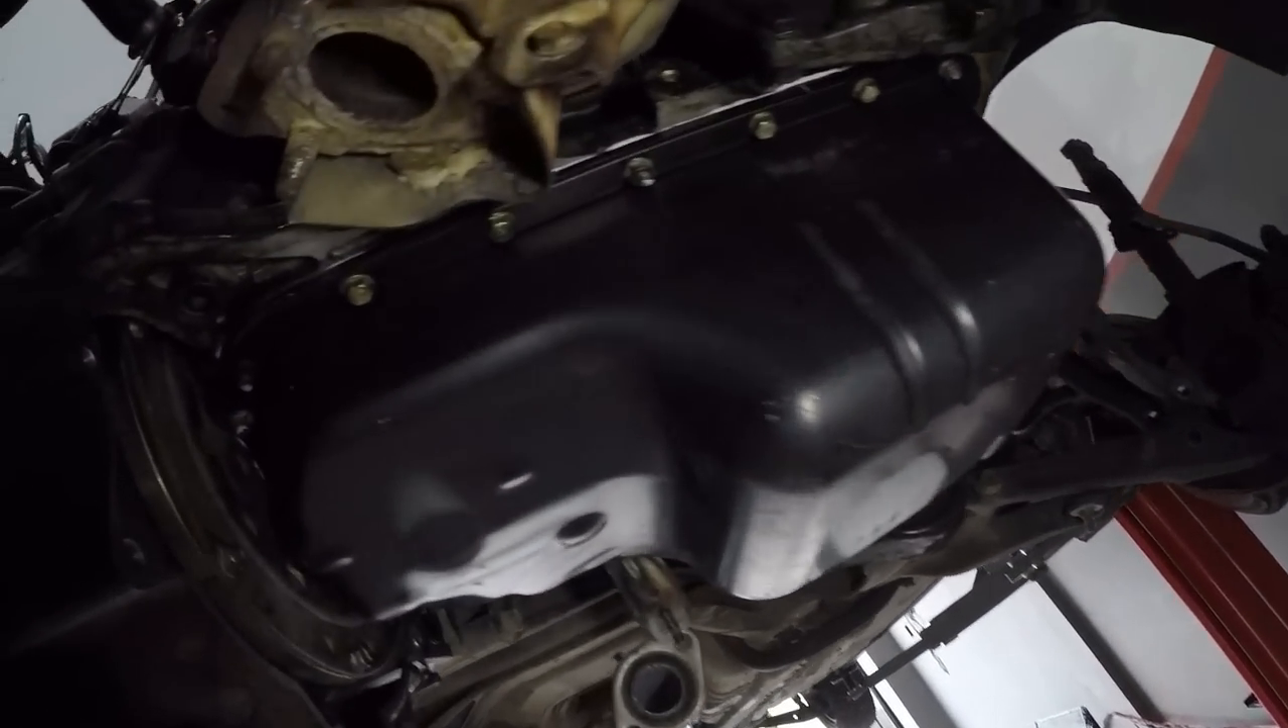O cárter já tá no local Vocês podem ver ali, ó.